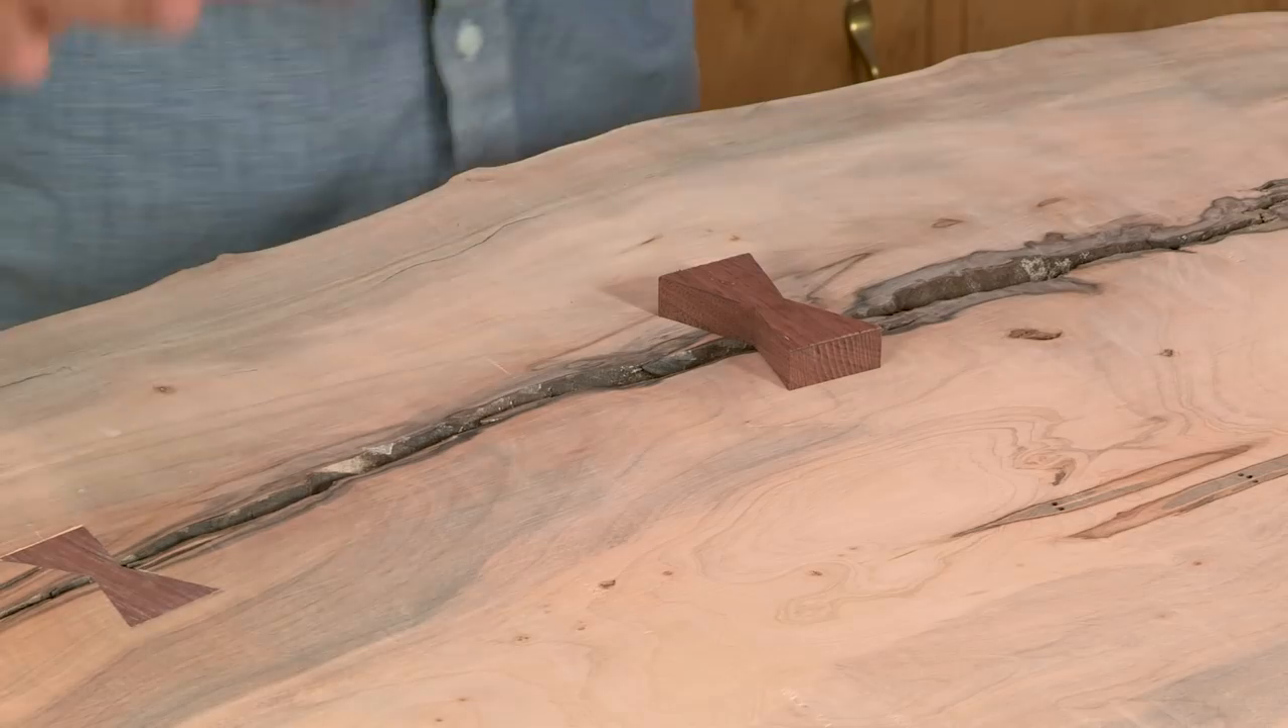So I've got my first bow tie on the top here.